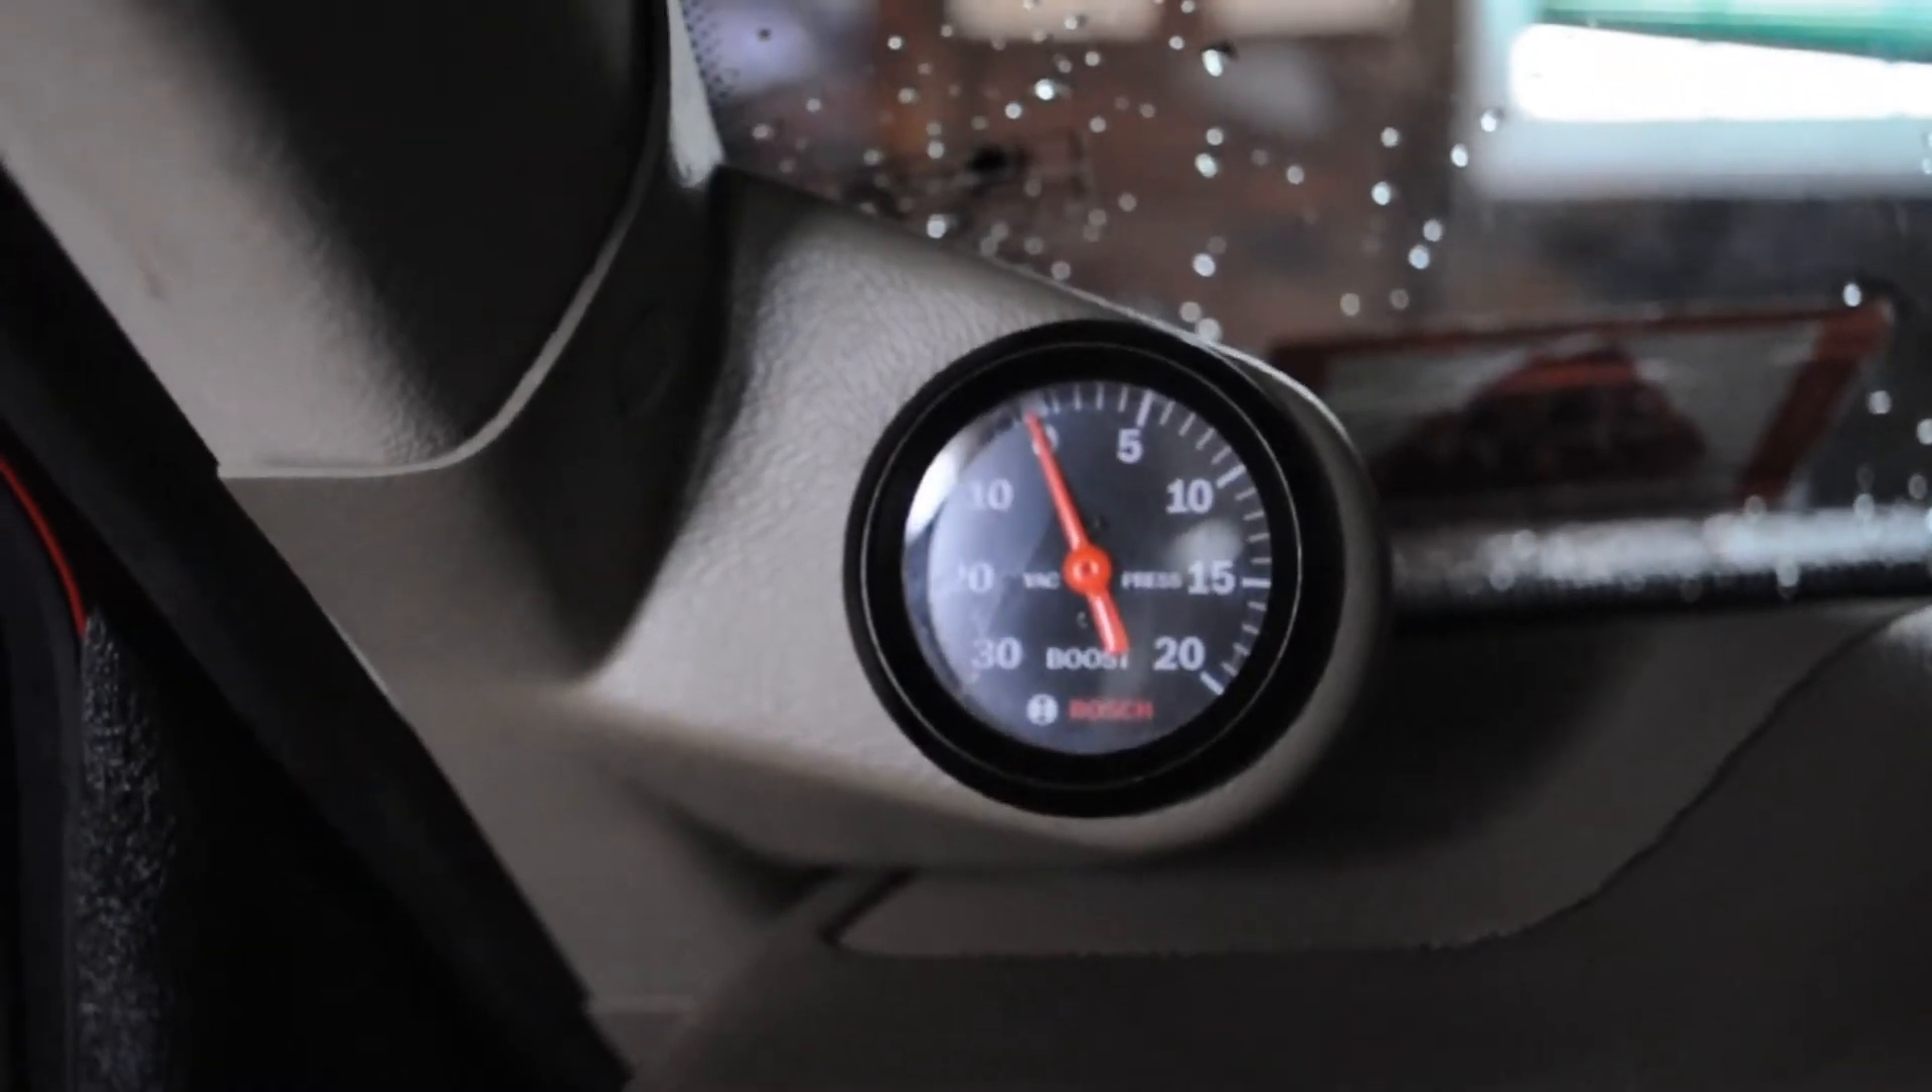Alright our boost gauge is all mounted up.